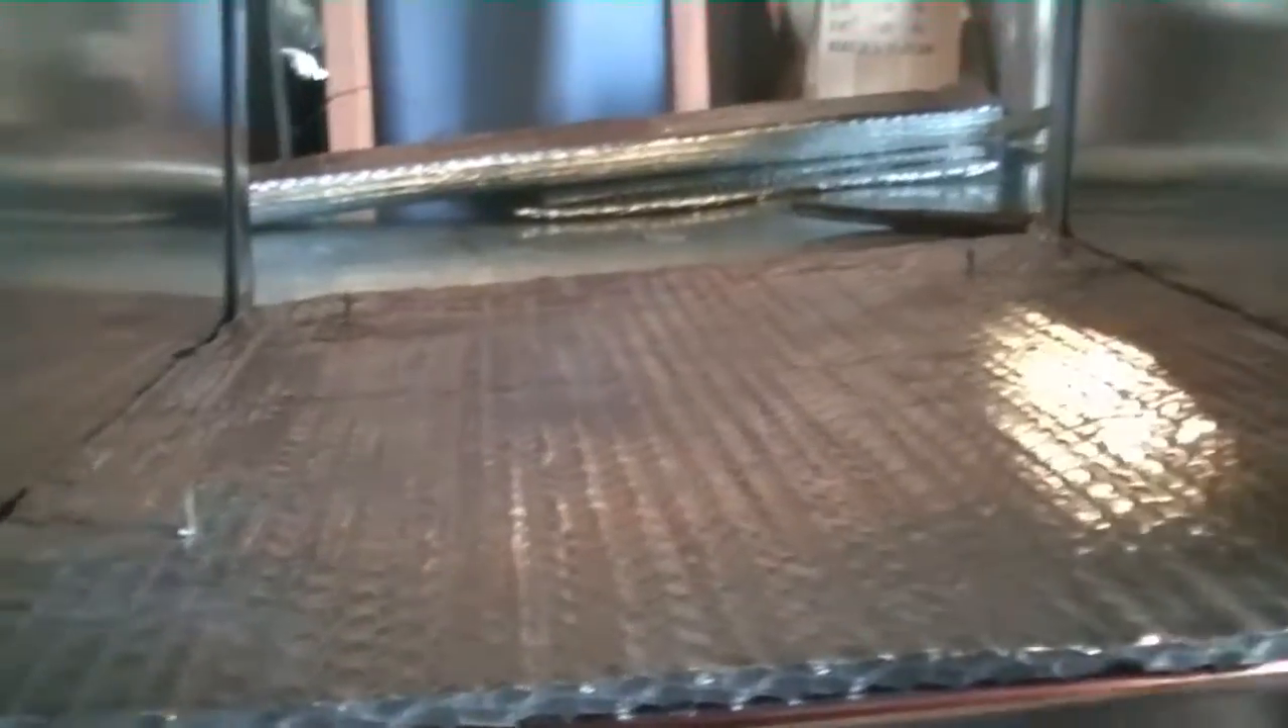All right we've got our insulation in place.